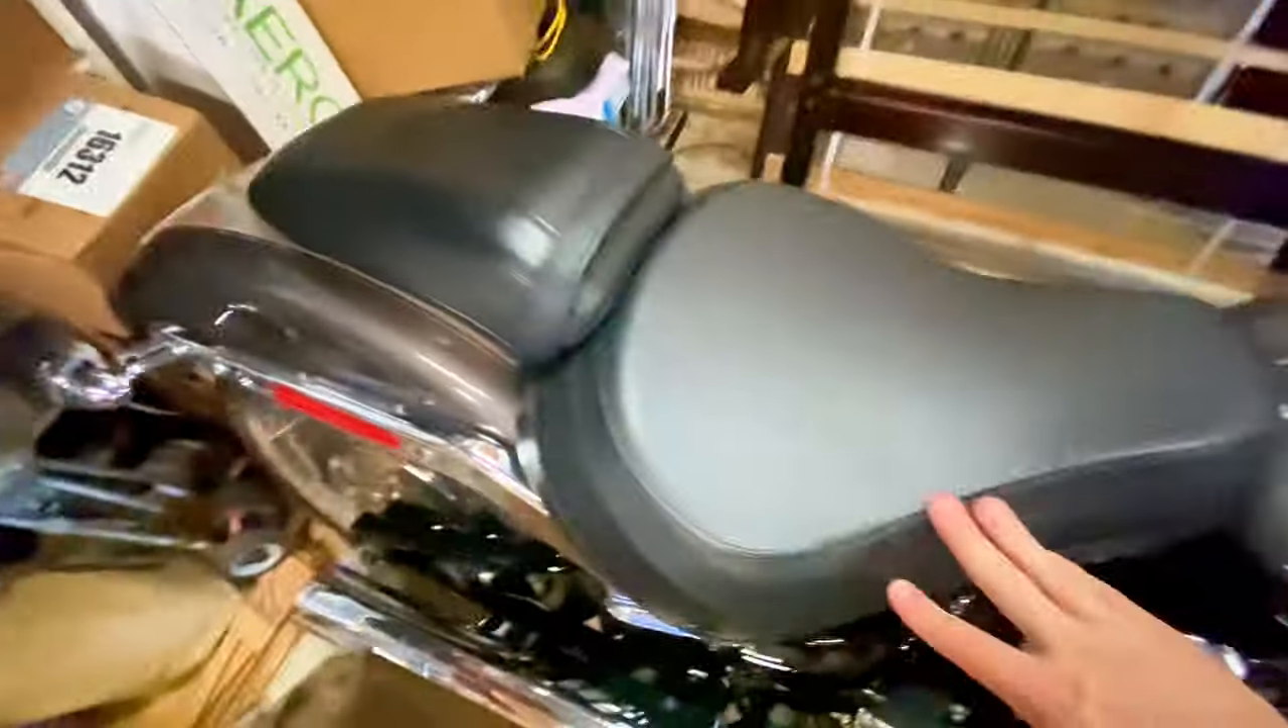The passenger seat is on there.